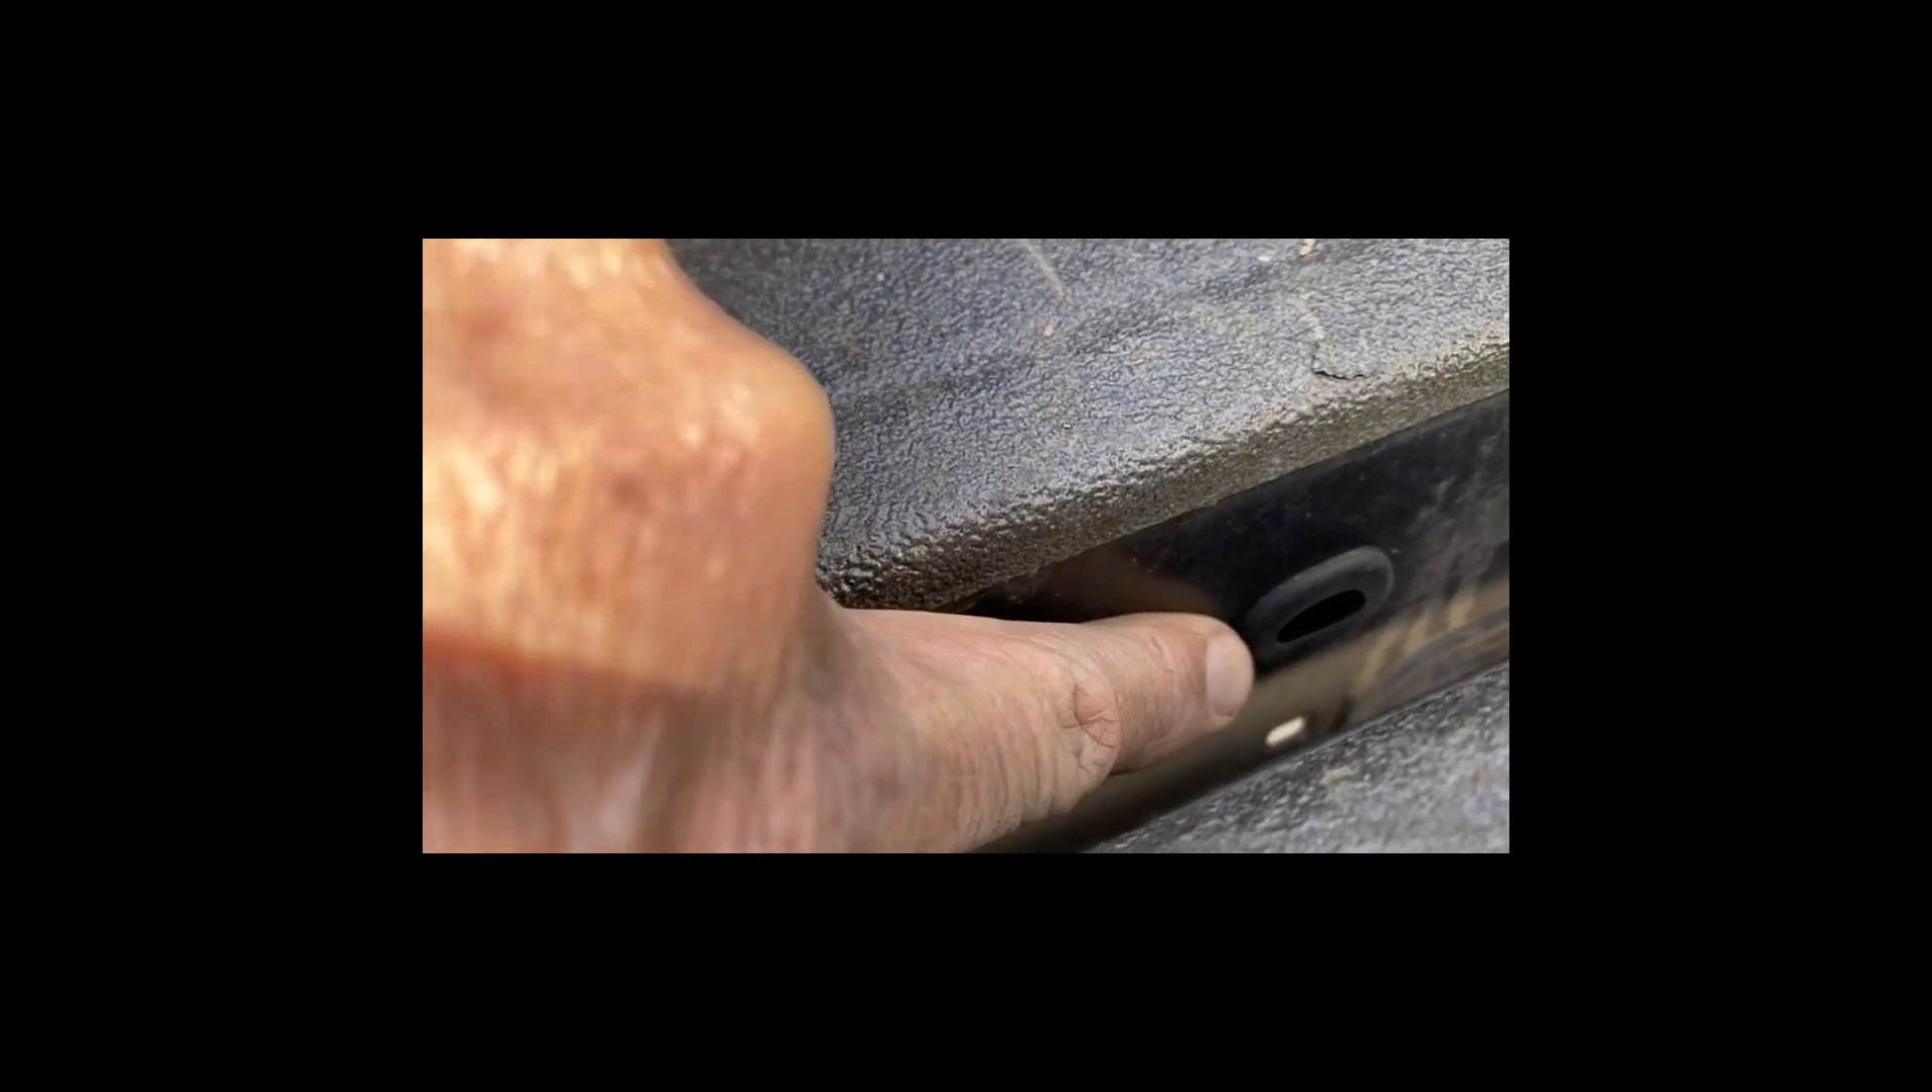I put a grommet on this hole here going through the bed so it doesn't chafe the wire.